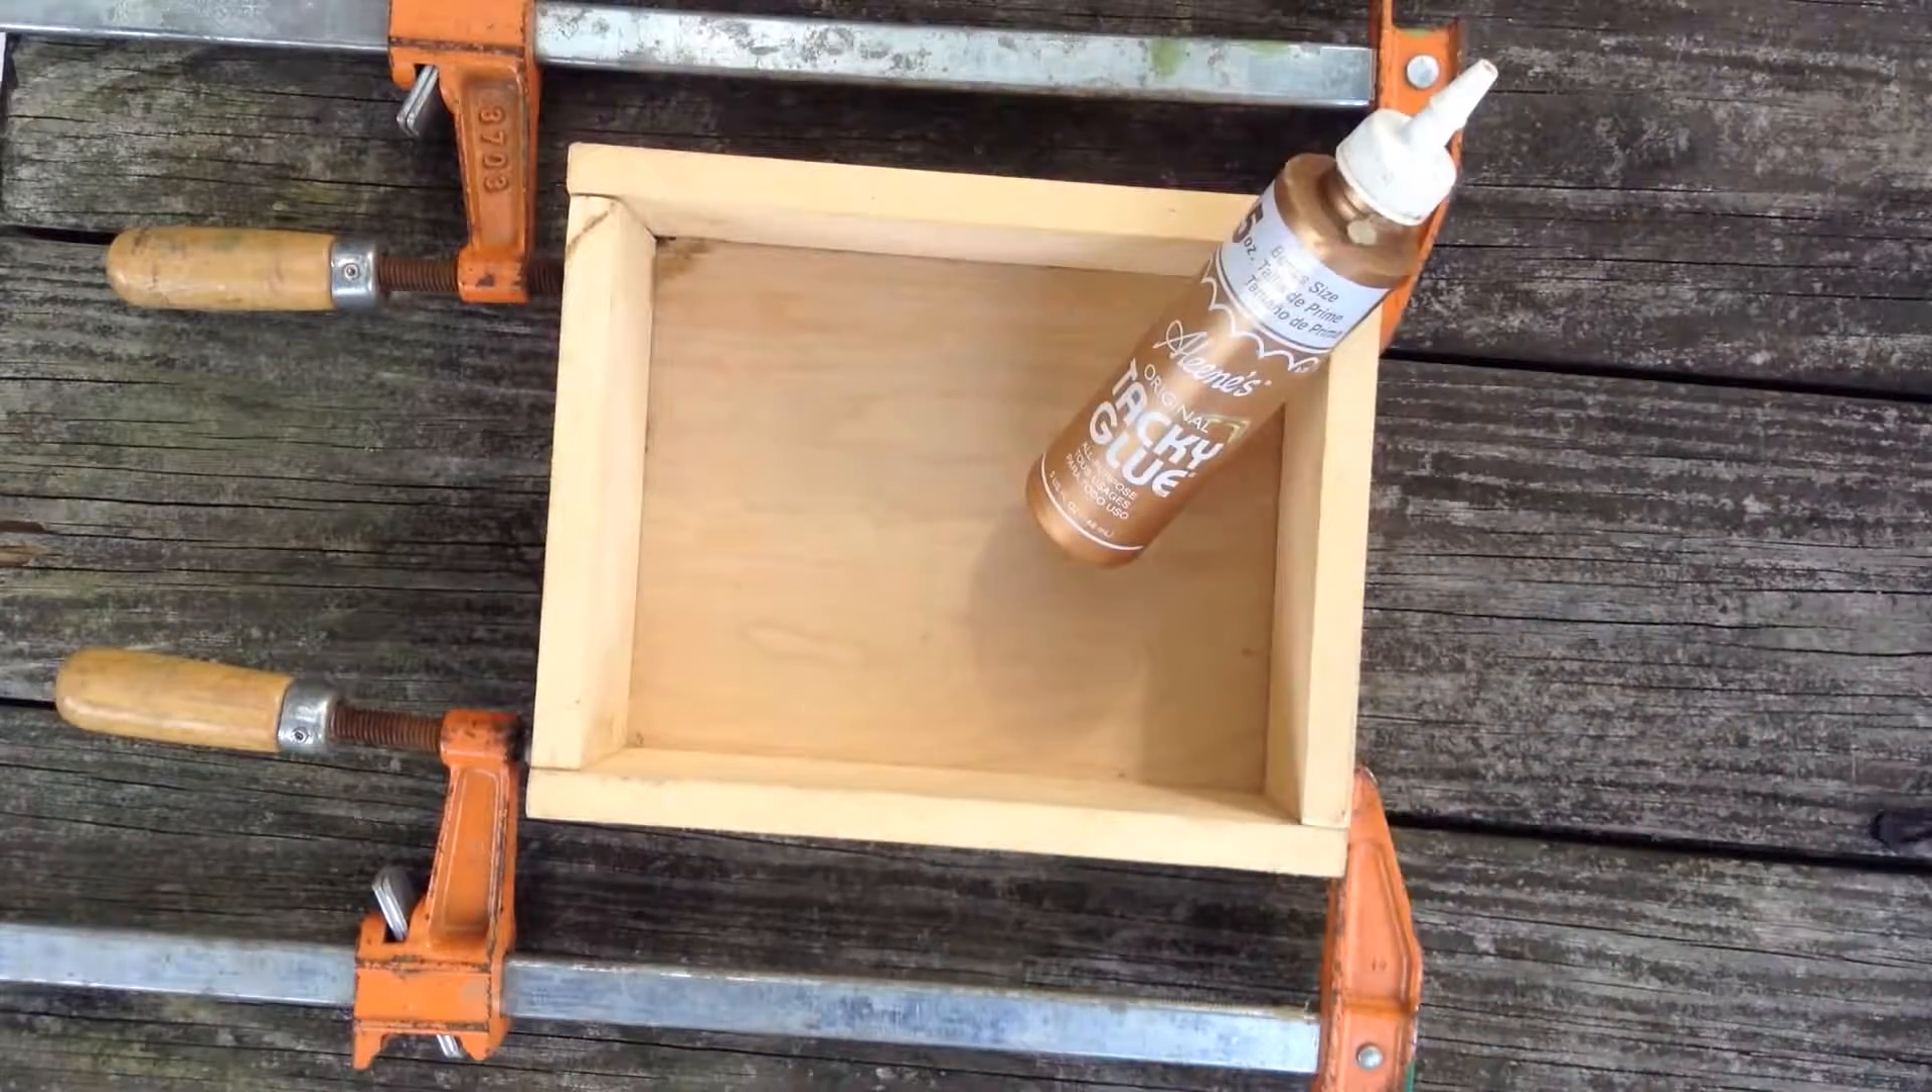I glued my four pieces of wood together after first checking as I laid them out that my angles are right angles. So my angles were fine. They're right angles.